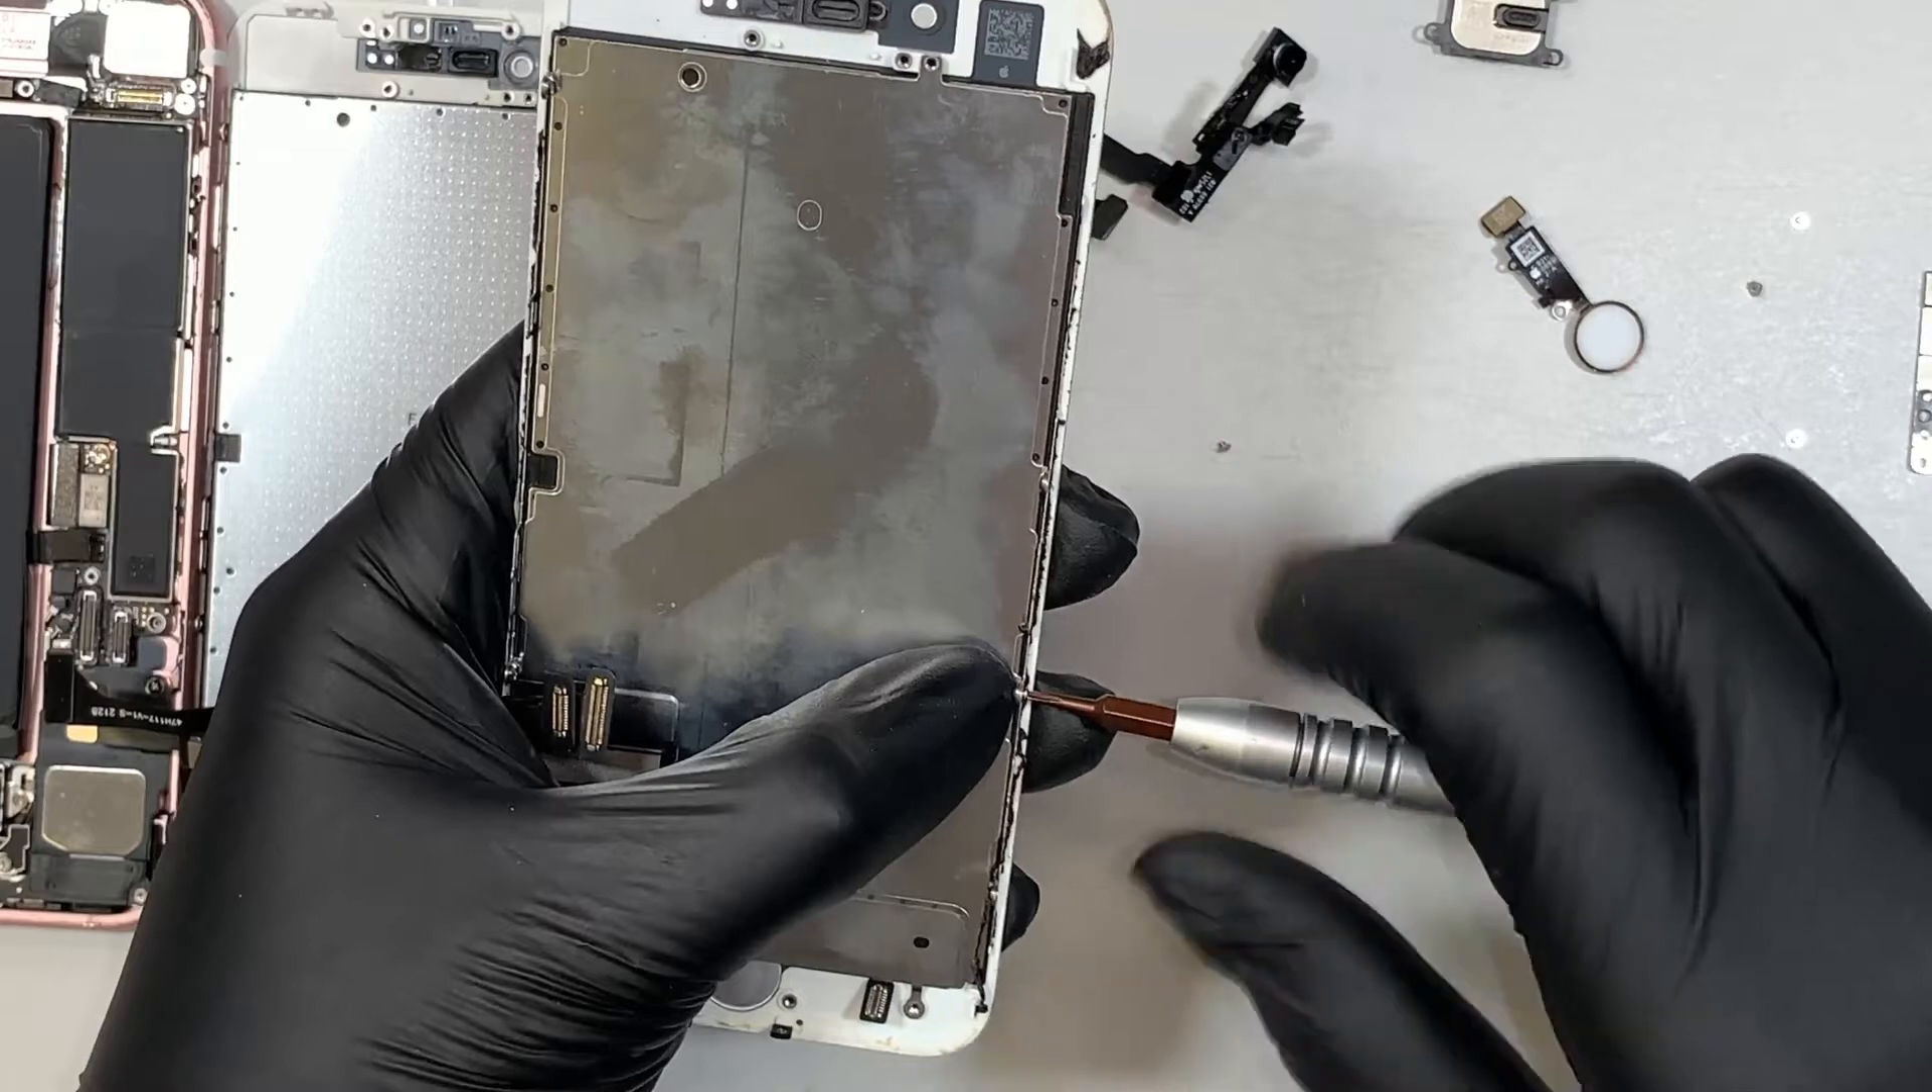We still have to remove the back plate.